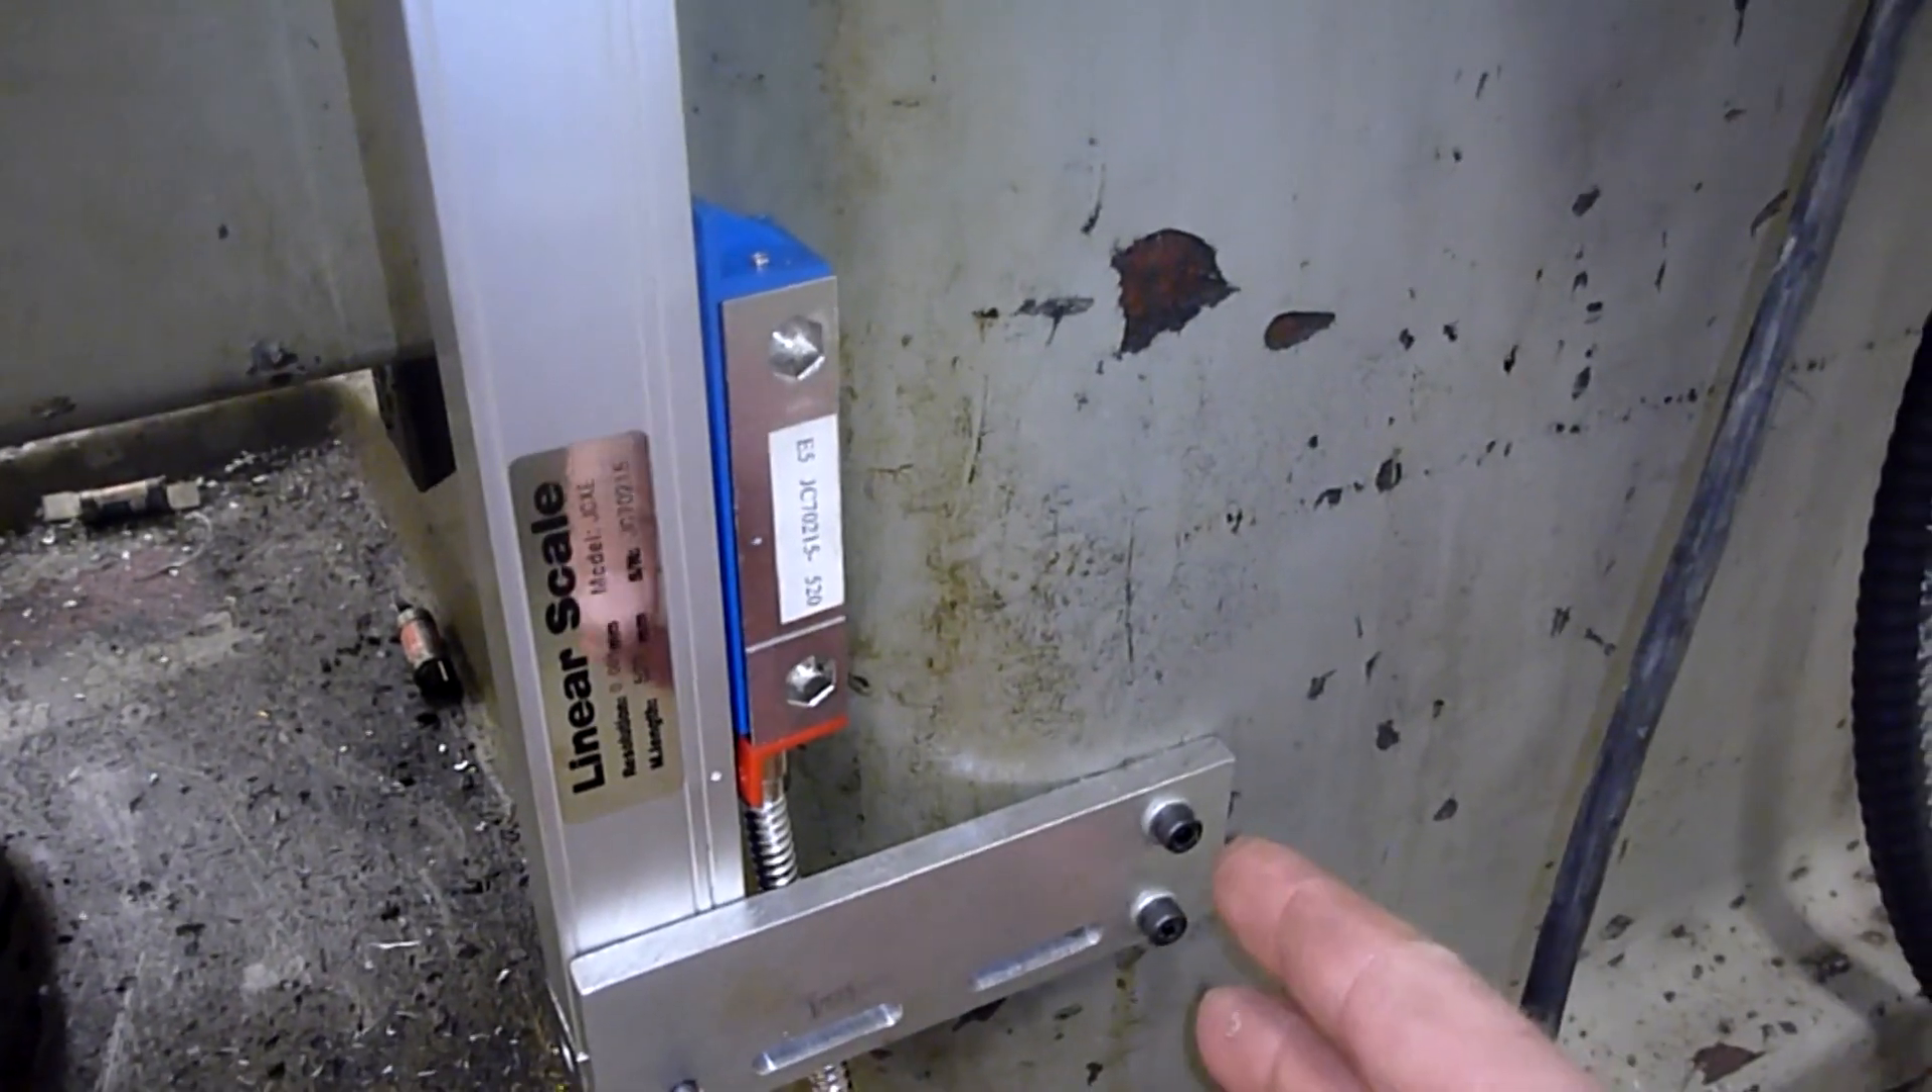I got the lower mount done.